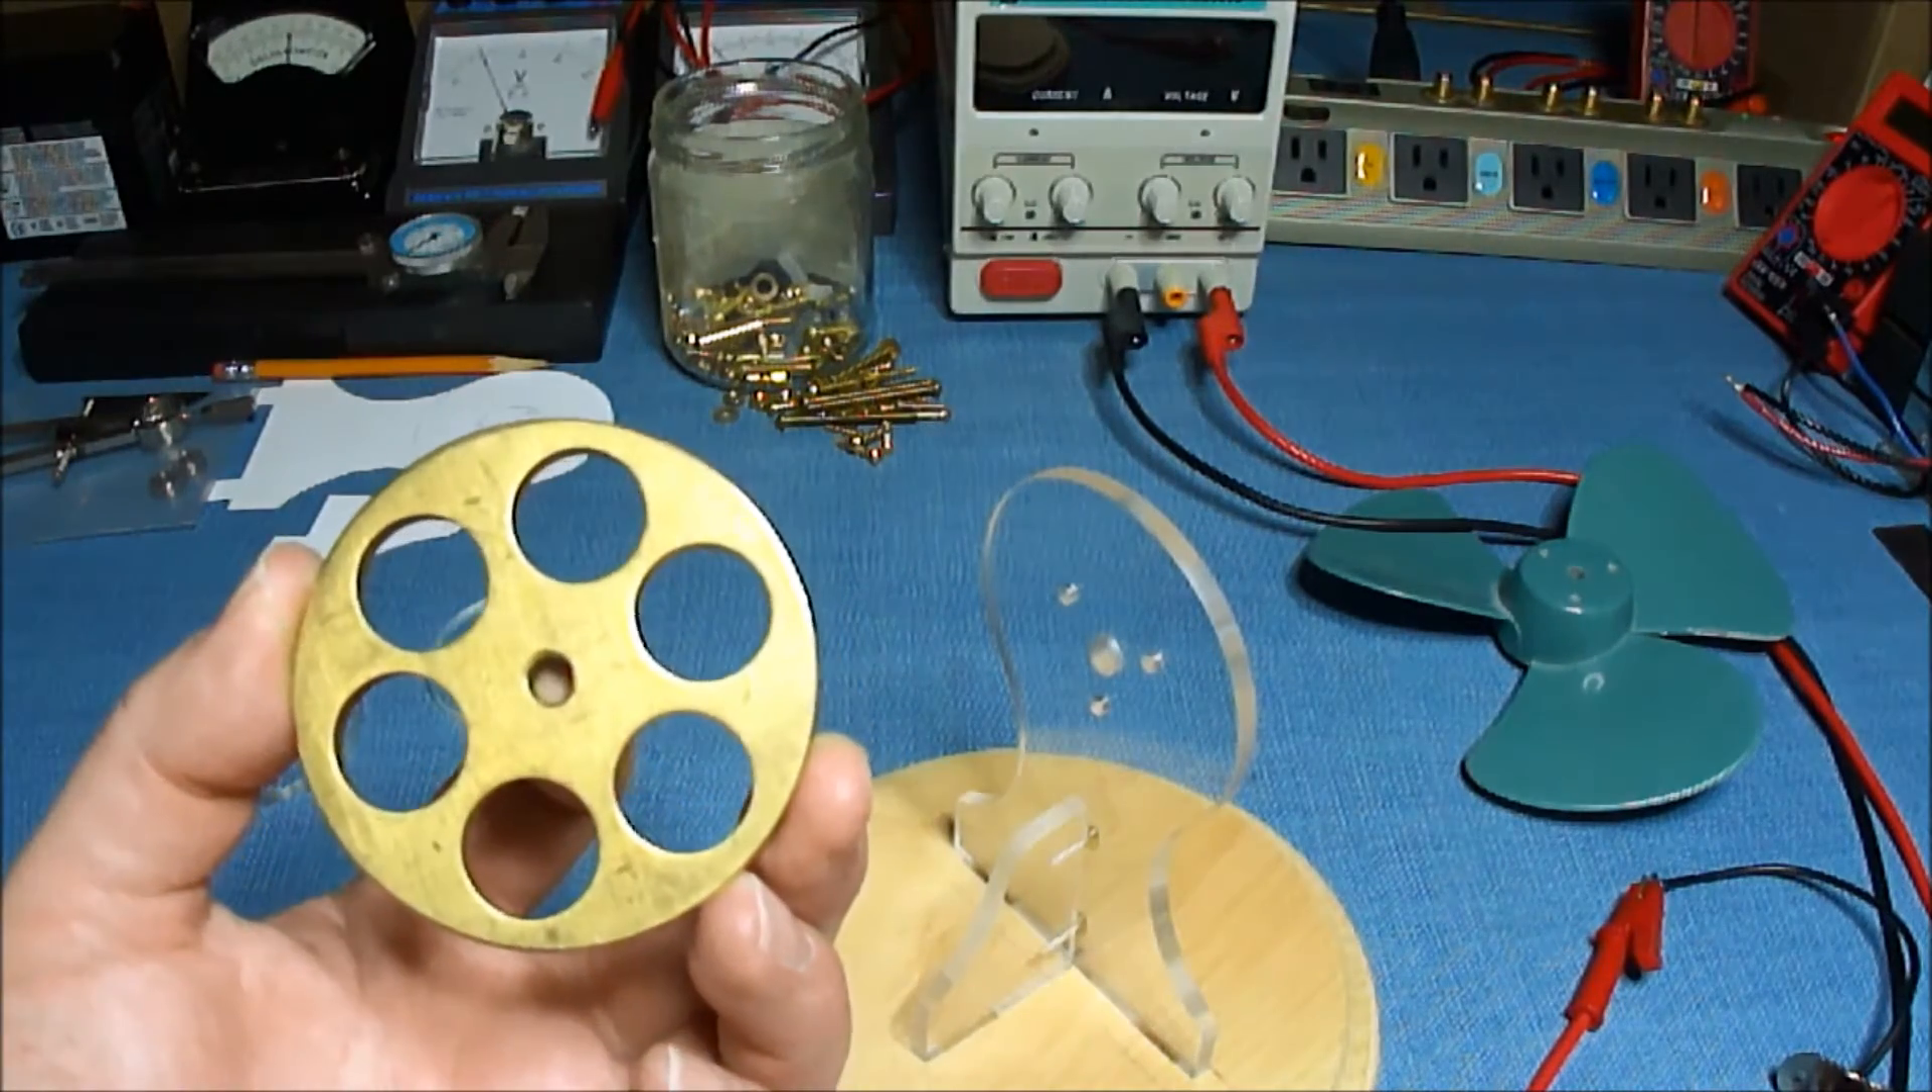I still have to make the shaft yet and solder that on there.